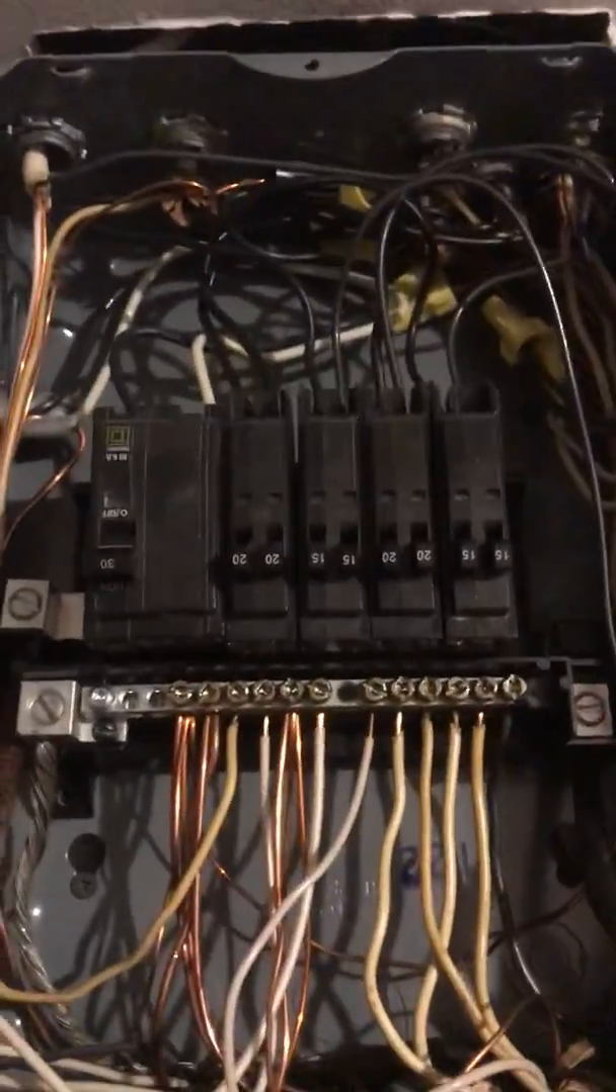I got the cover off already obviously.